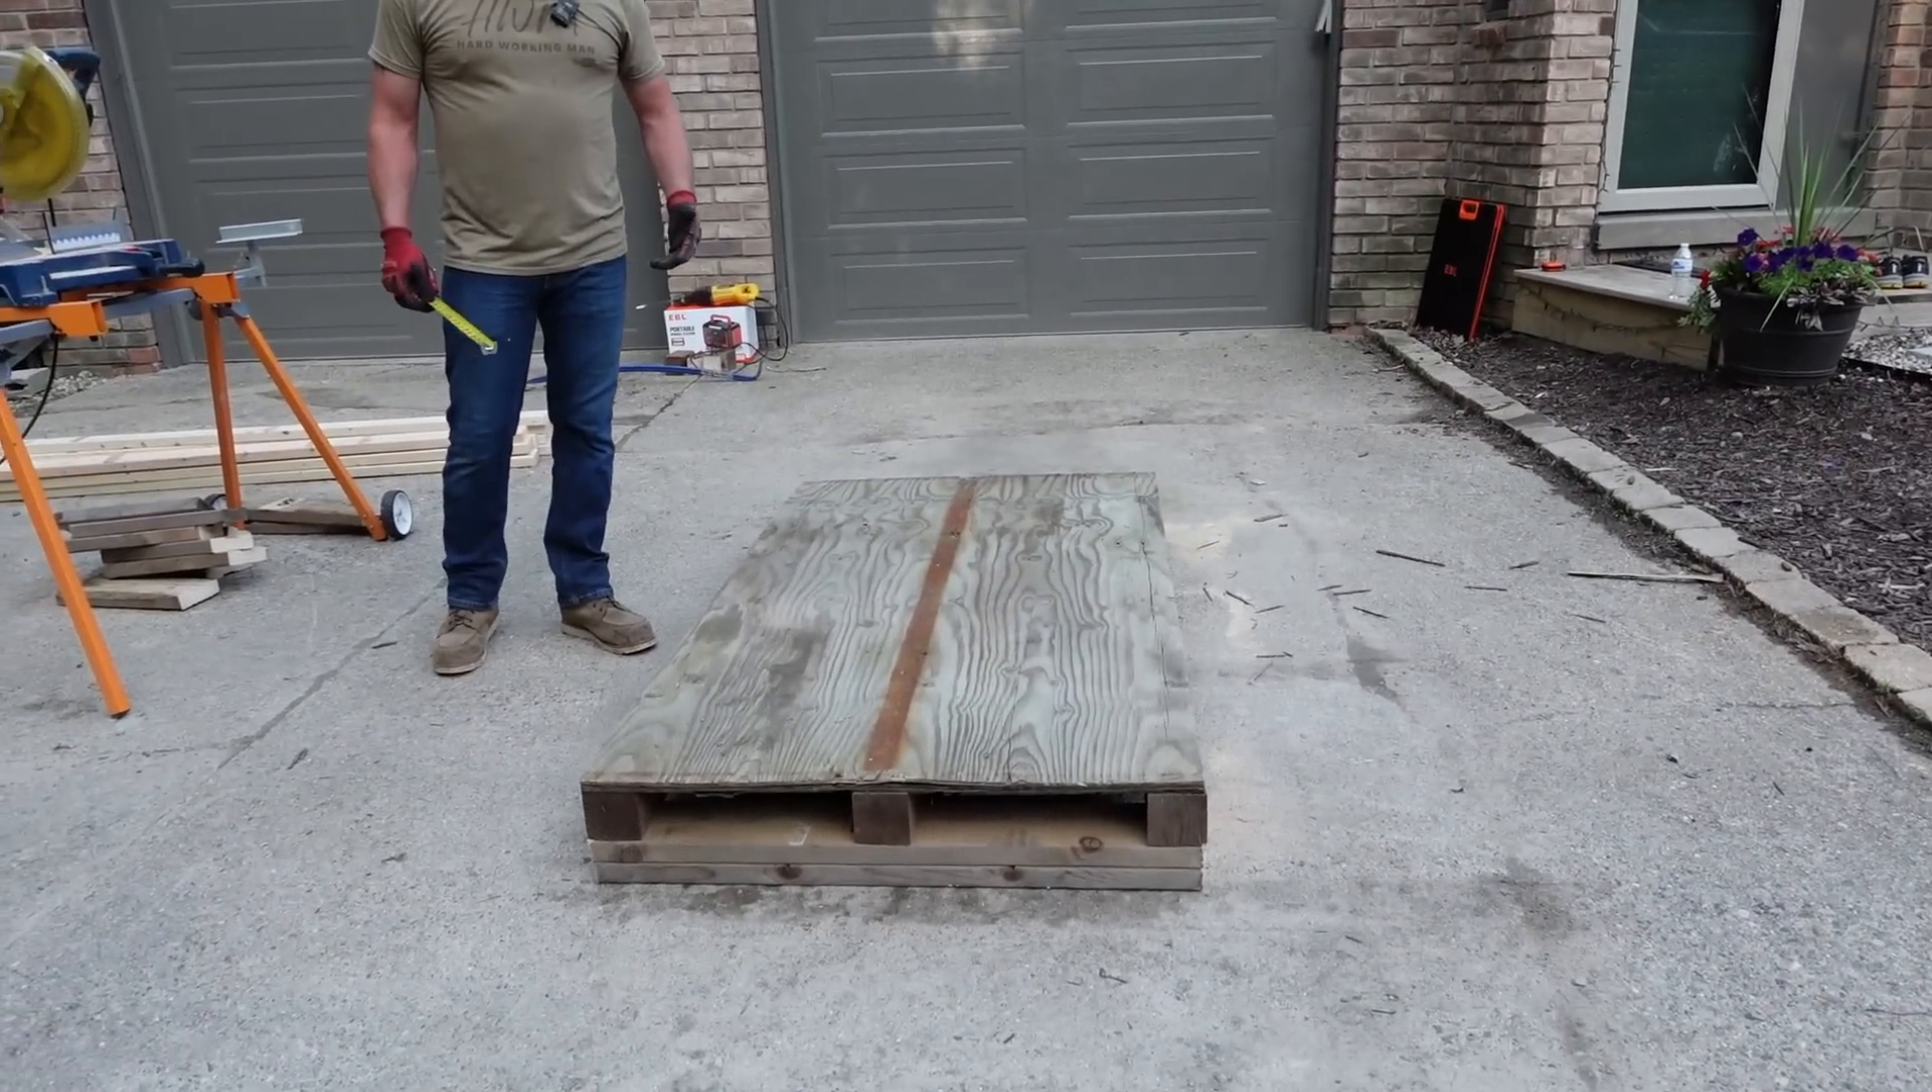Now we've got the base built.